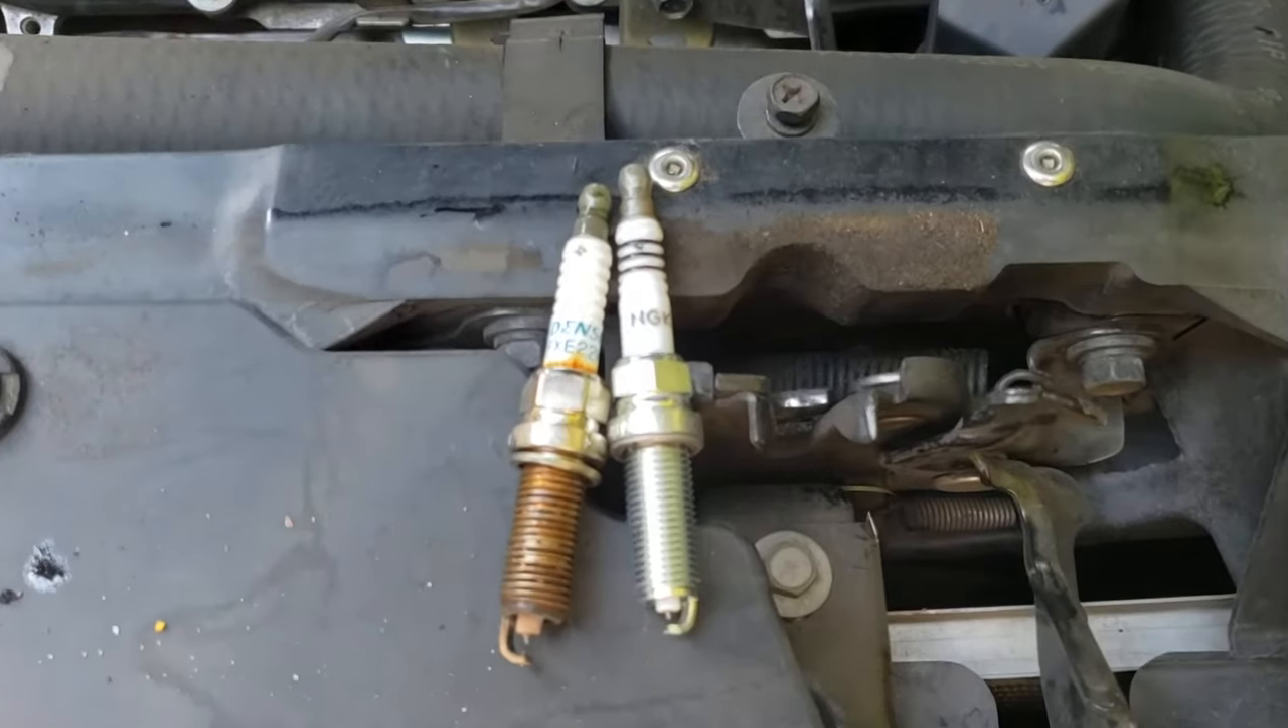All right we have the spark plug removed.